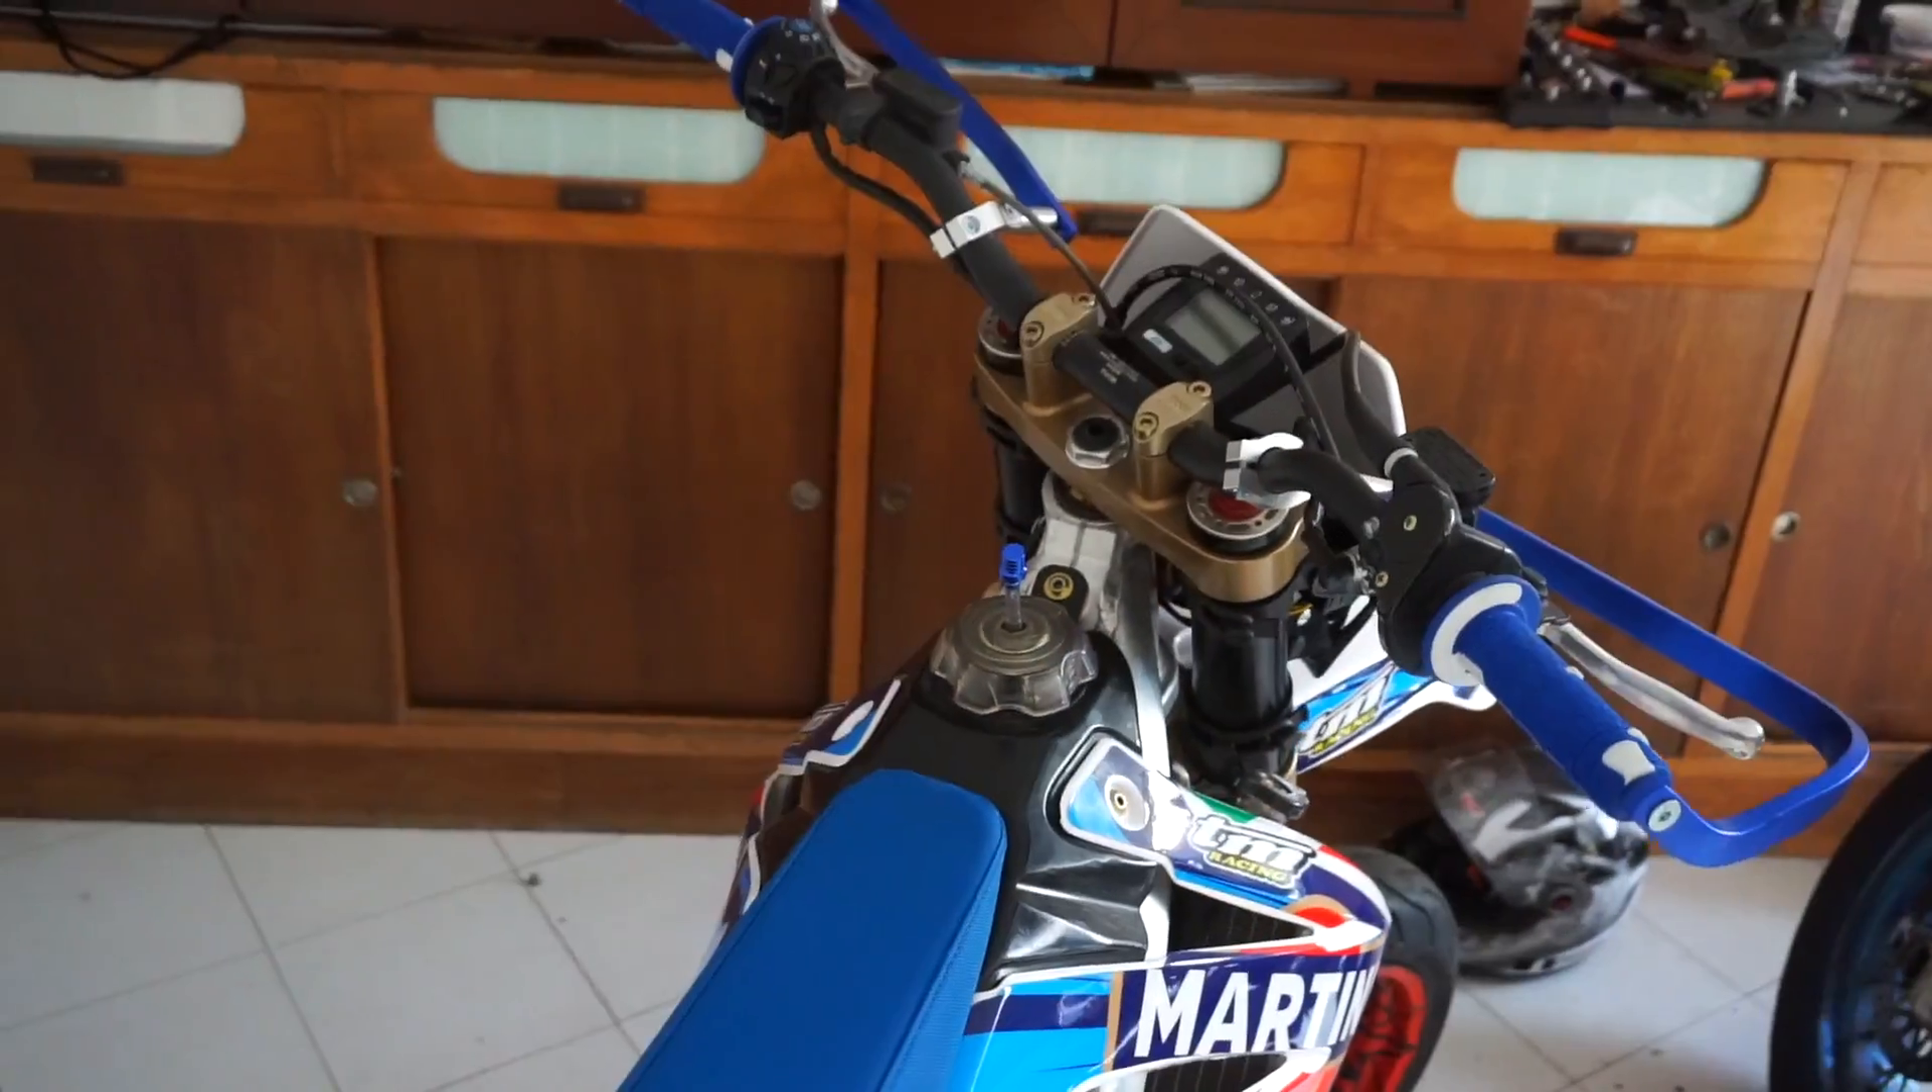E niente, ecco qua il serbatoio montato raga.